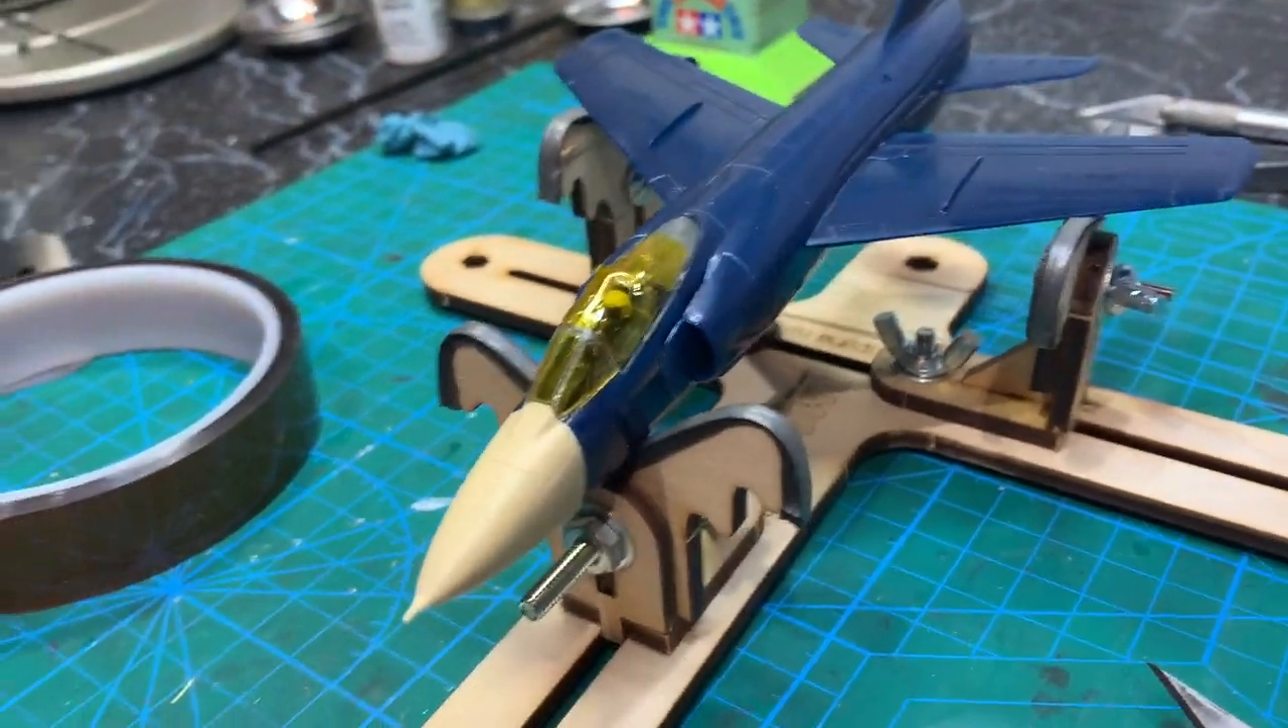Okay i've got that canopy masked and glued in place and uh use the ultra thin on that so you know hopefully it'll kind of melt together.